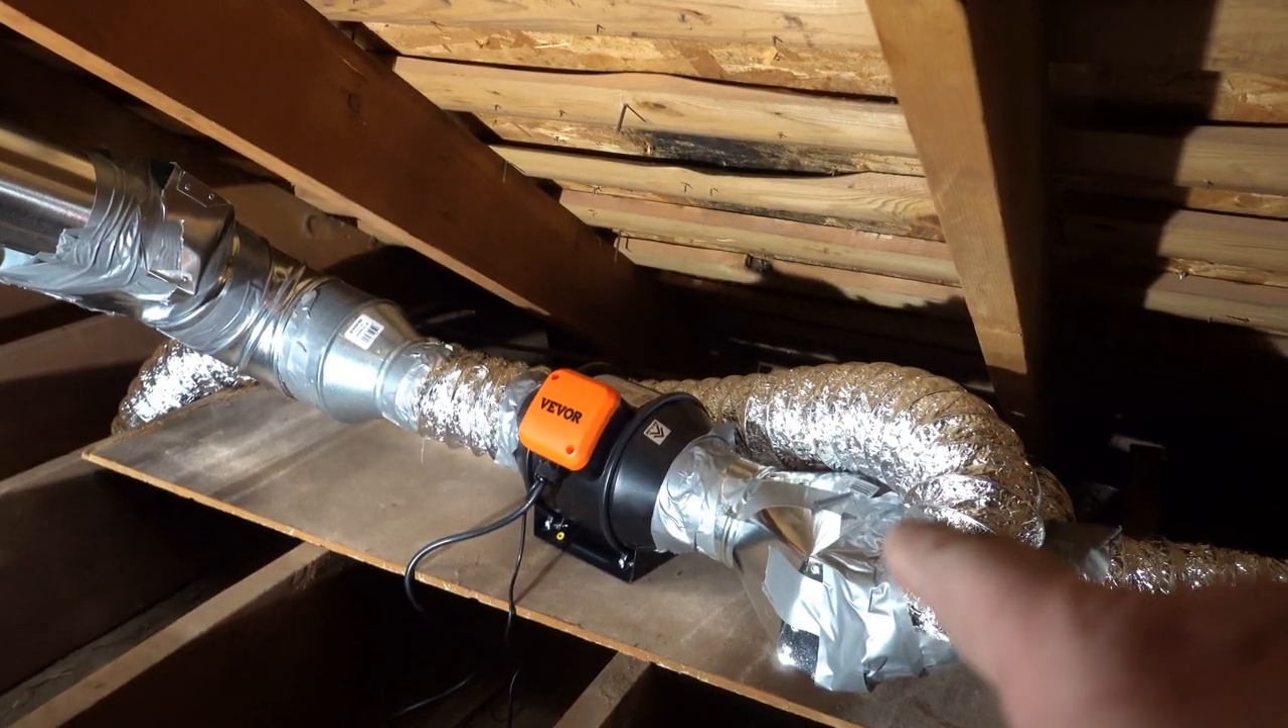Okay, so I've got the motor and pipes hooked up.